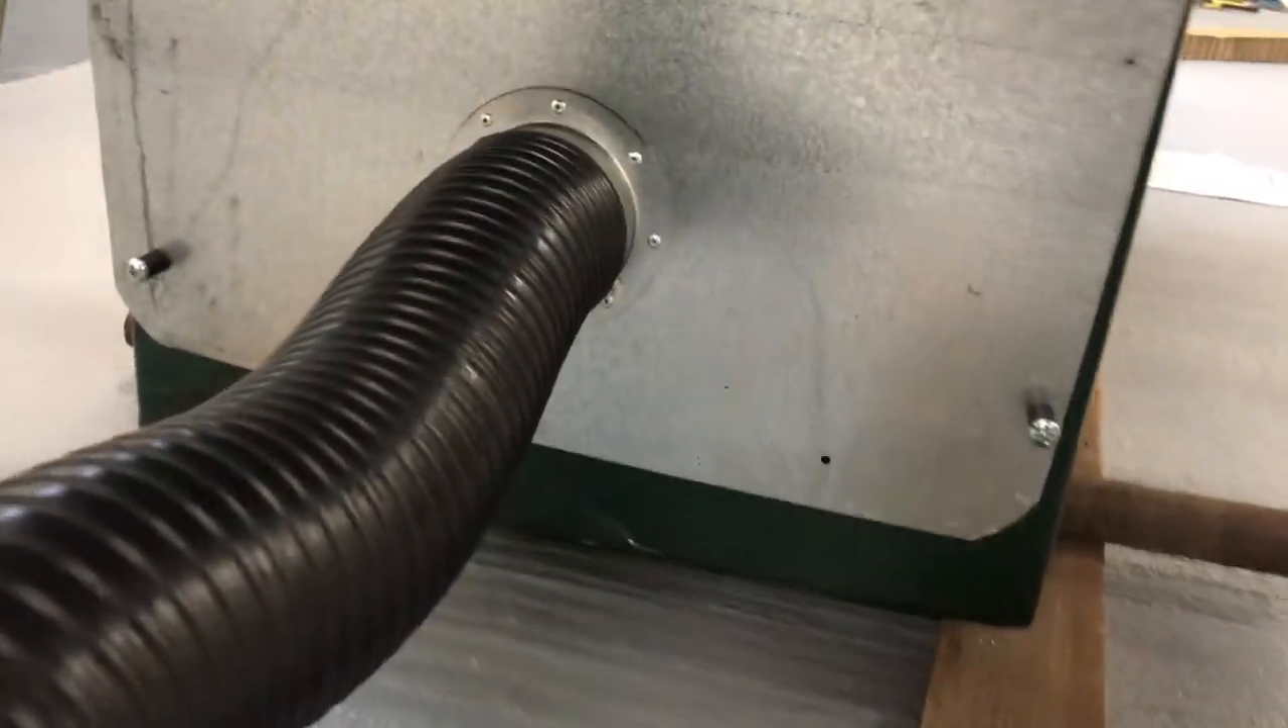As you can see the hose fits nicely onto the port.